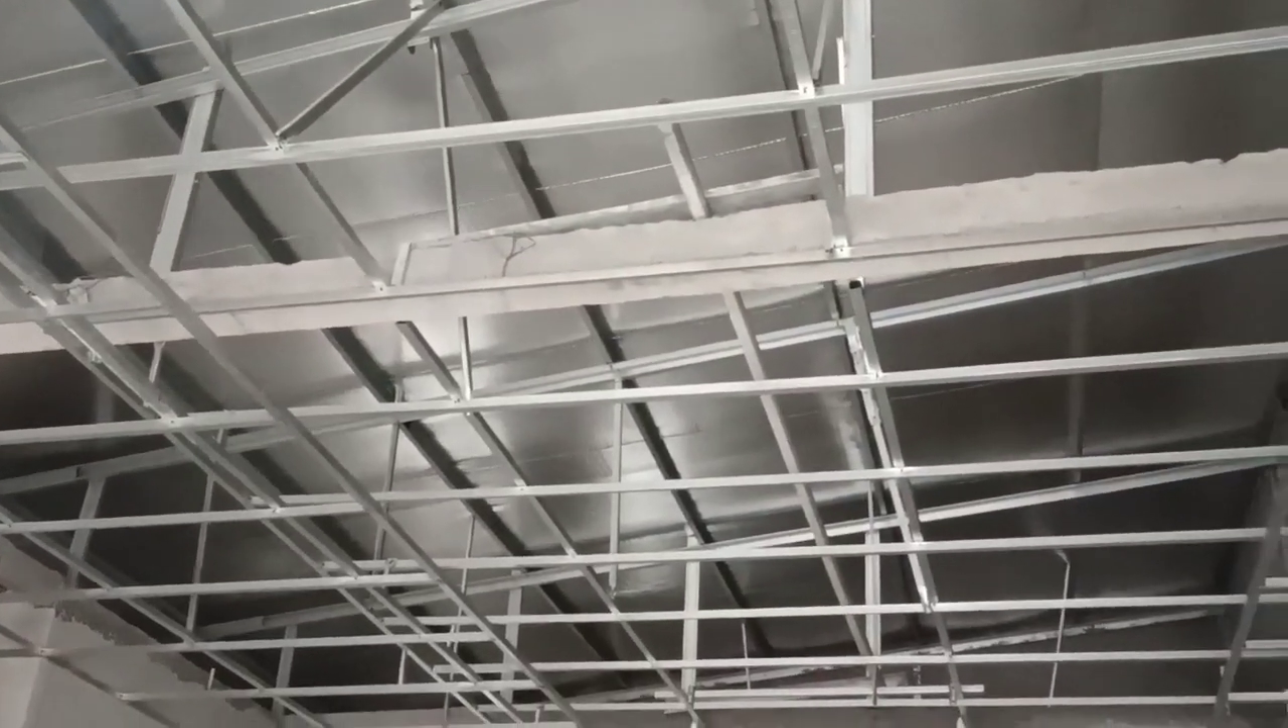Ini sudah beresnya rangka plafonnya Hanya menunggu listrik masuk.